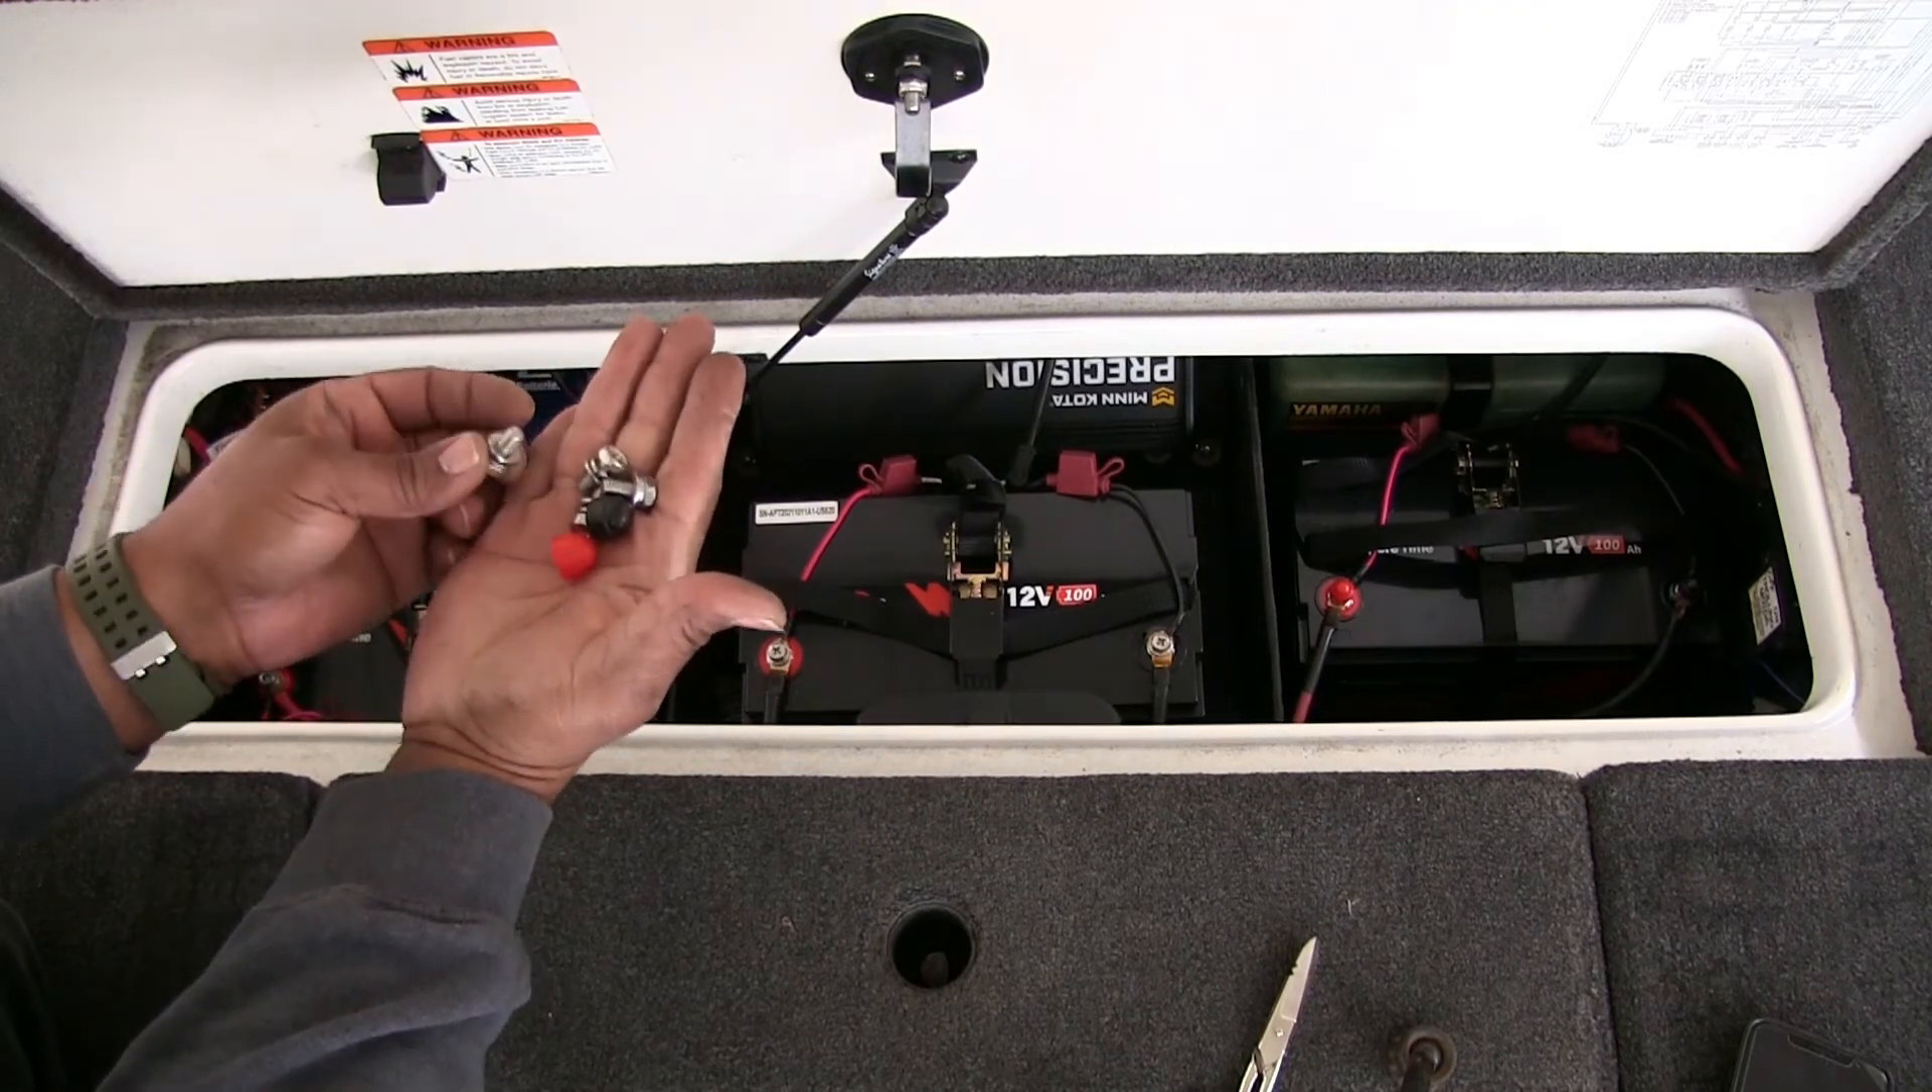I got all the batteries in.